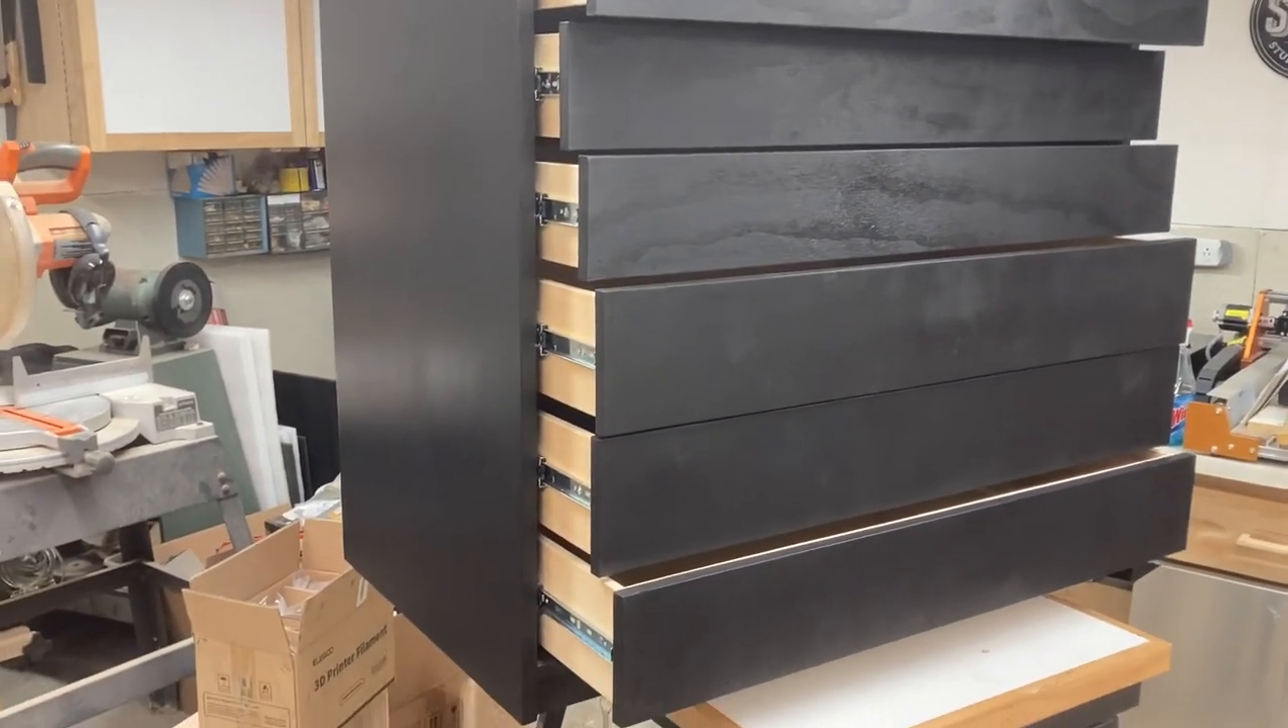And after just a few minutes, I have all of these drawer fronts installed.